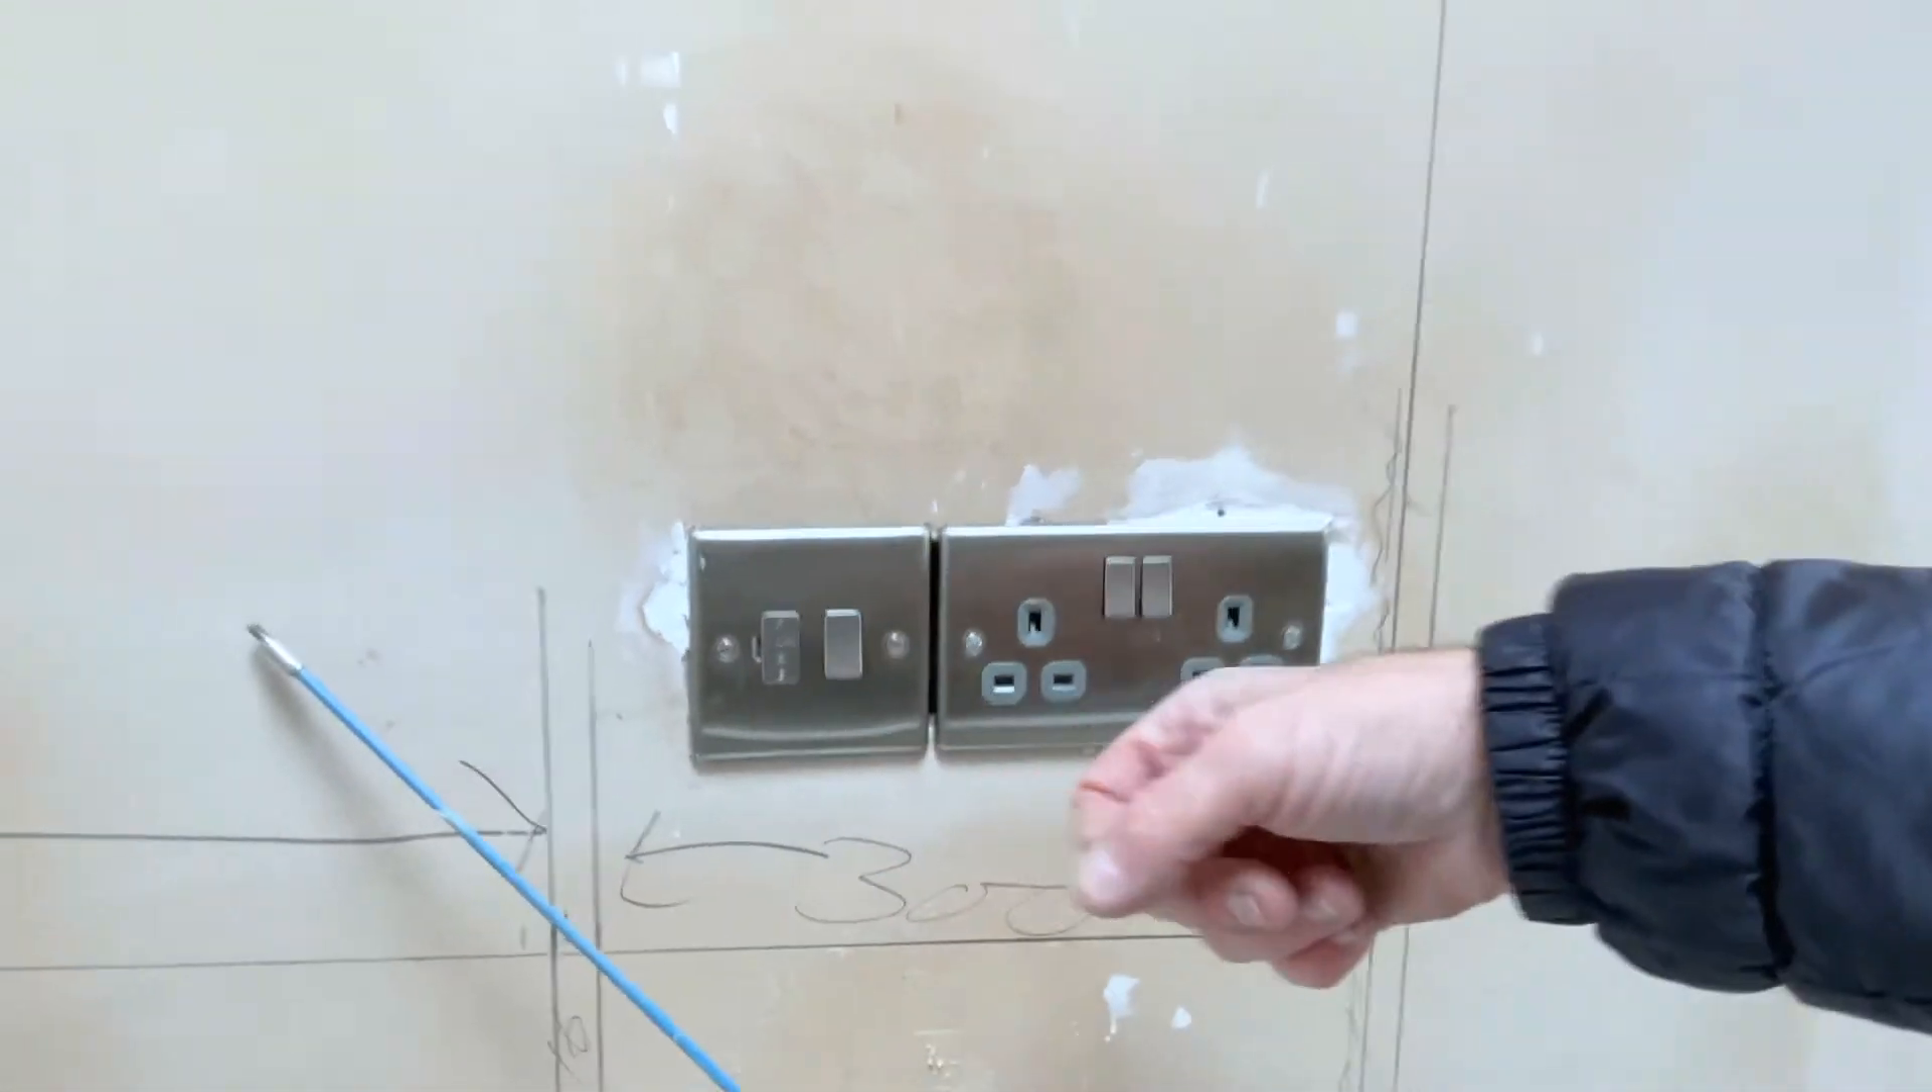And there's a gap in between the two sockets, which is a hate of mine.